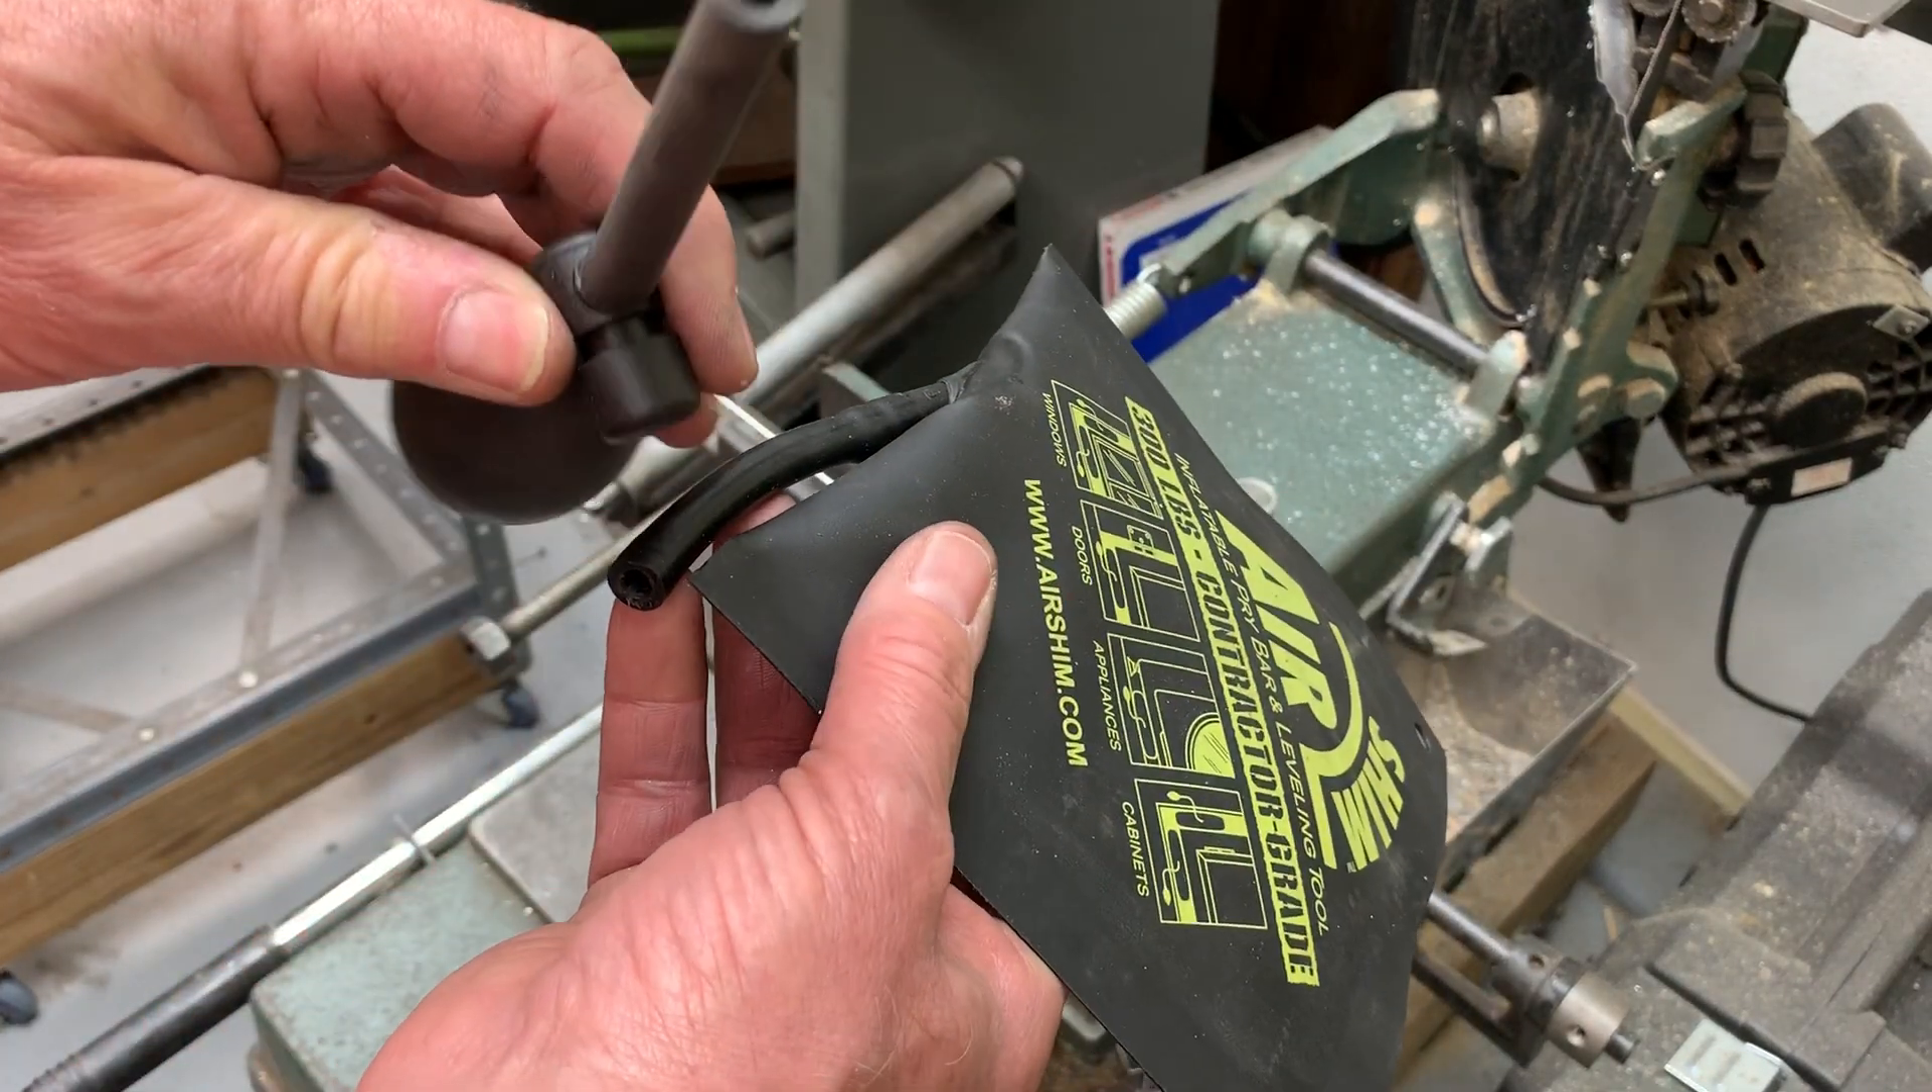See I've pulled off the squeeze bulb you see it here and I put on here a length of rubber tubing.